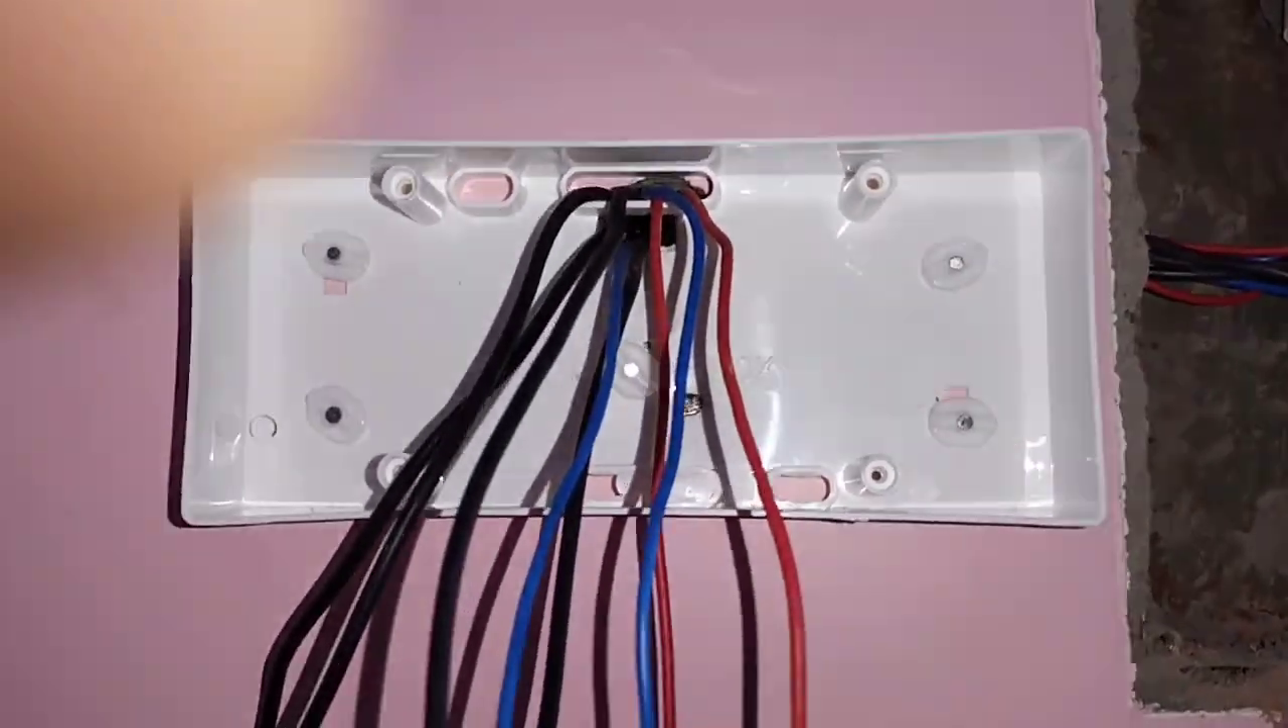मैंने यहां पर इस बॉक्स को यहां पर fitting कर दिया है।